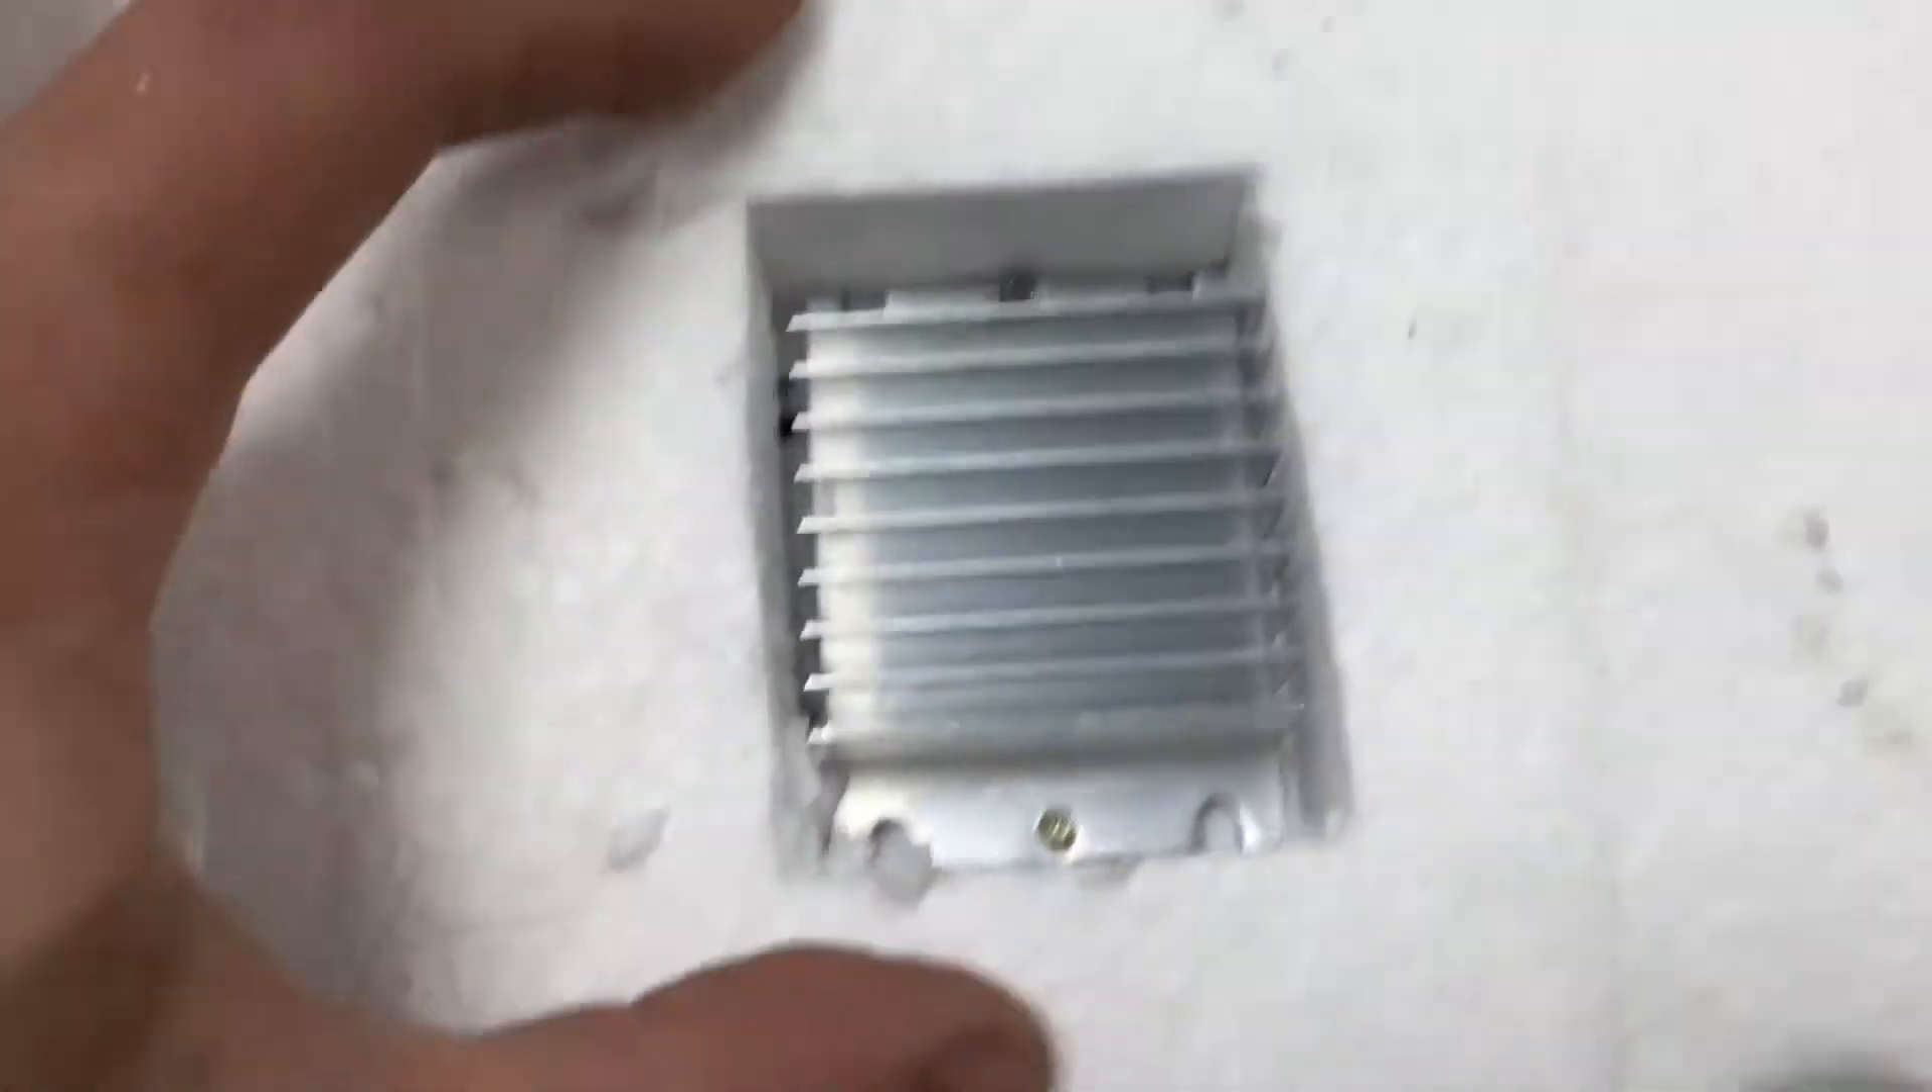Here we go we have a porthole and it fits perfectly you can see it just goes around the foam.